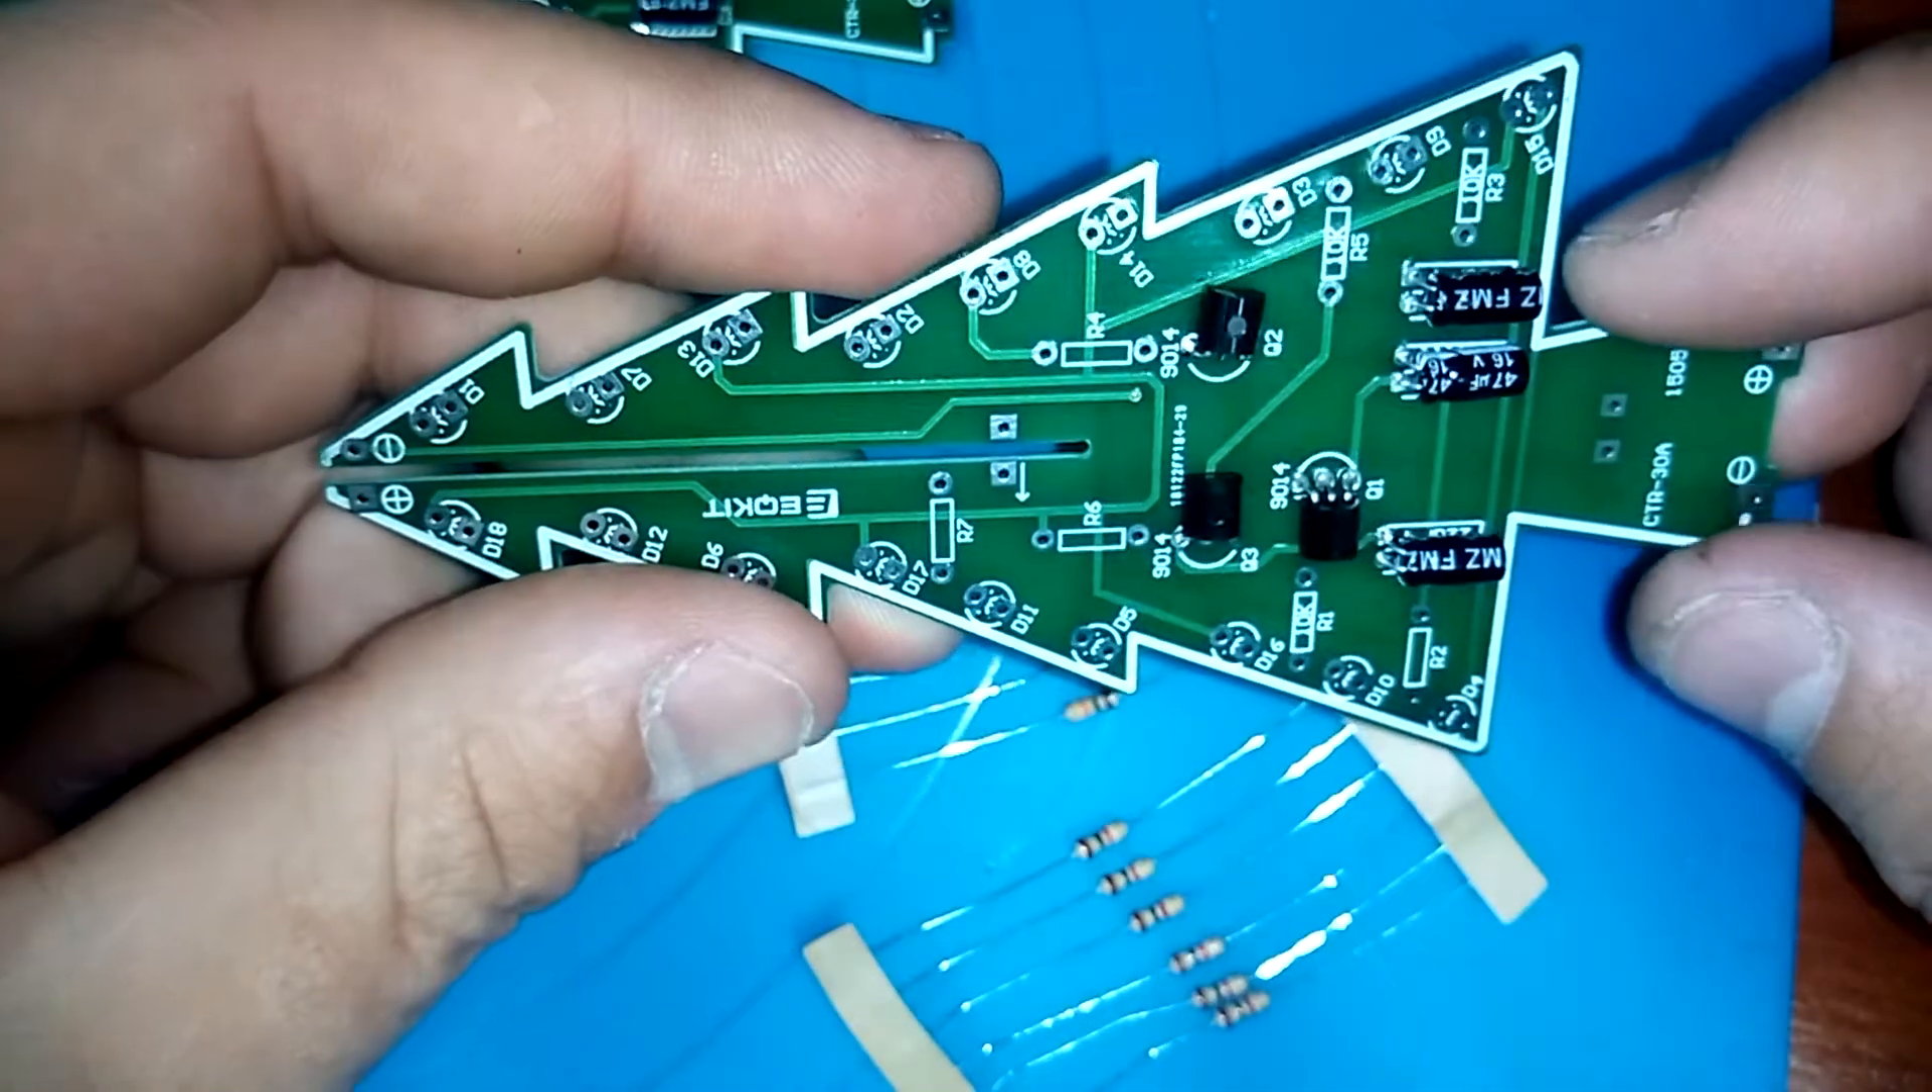Транзисторы с конденсаторами установлены. Осталось сопротивление.